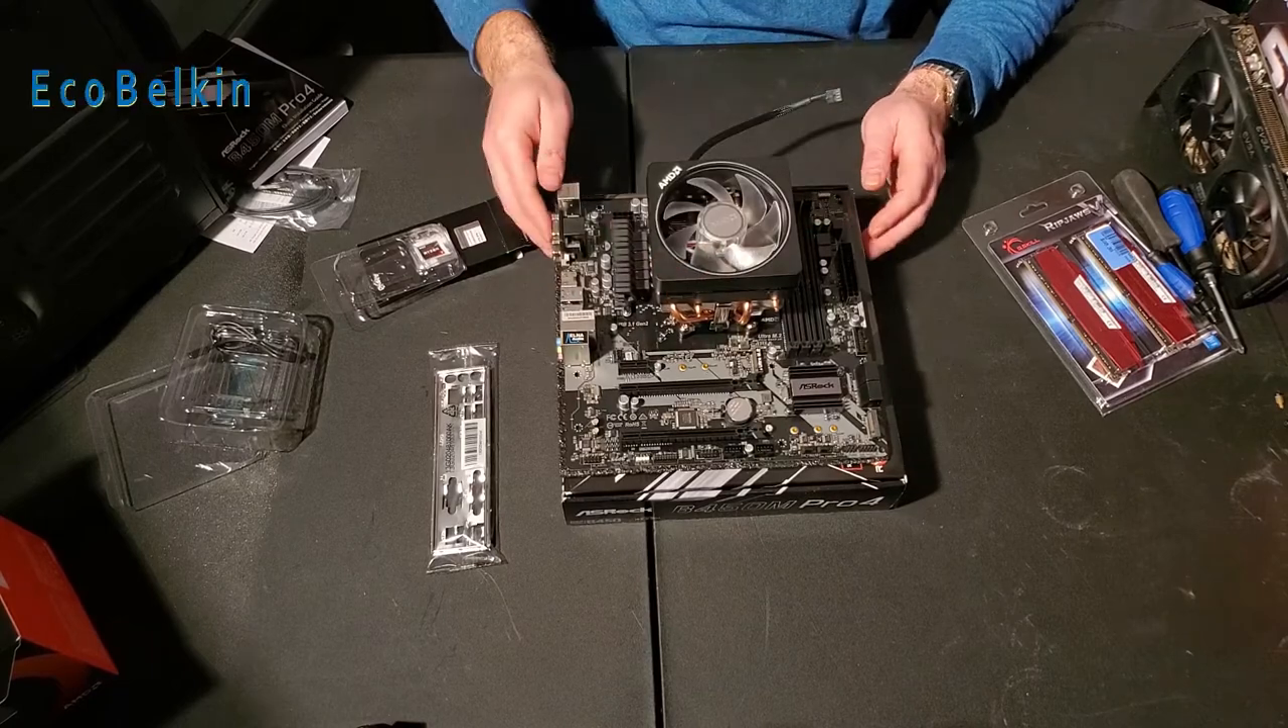So now we have our cooler installed. Makes a handy handle too.